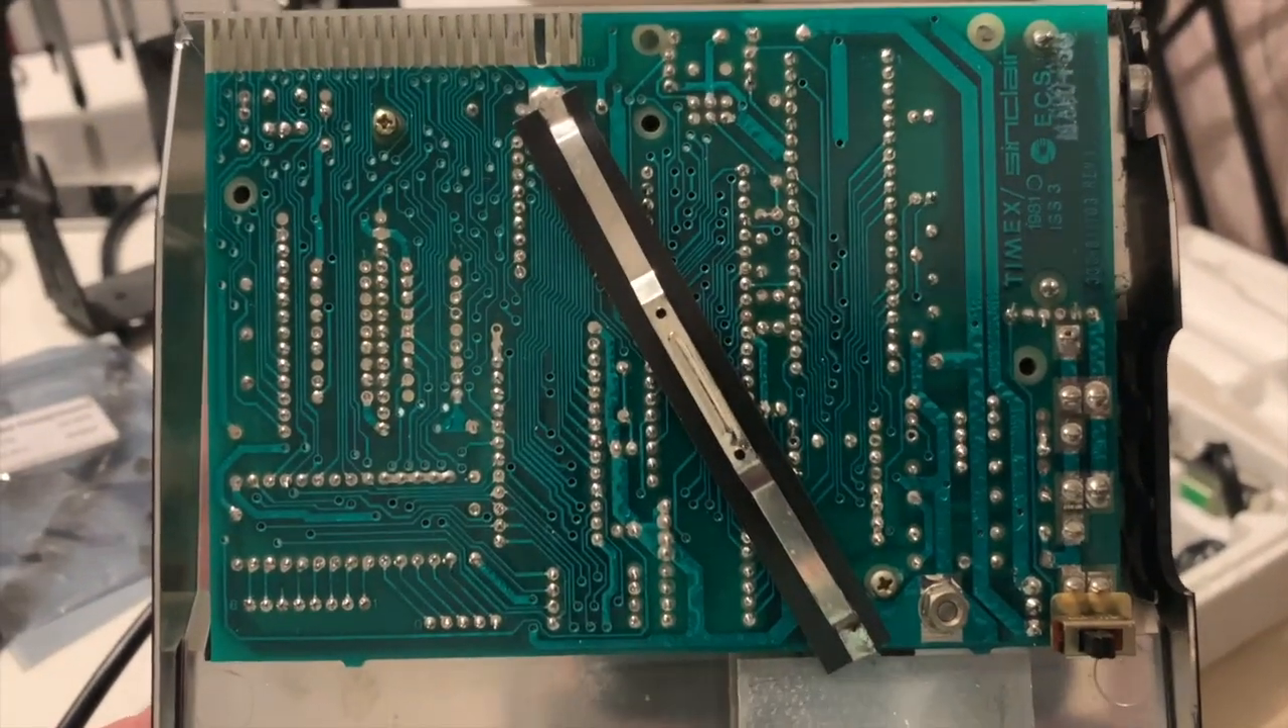Here's the Timex 1000 with the cover removed.